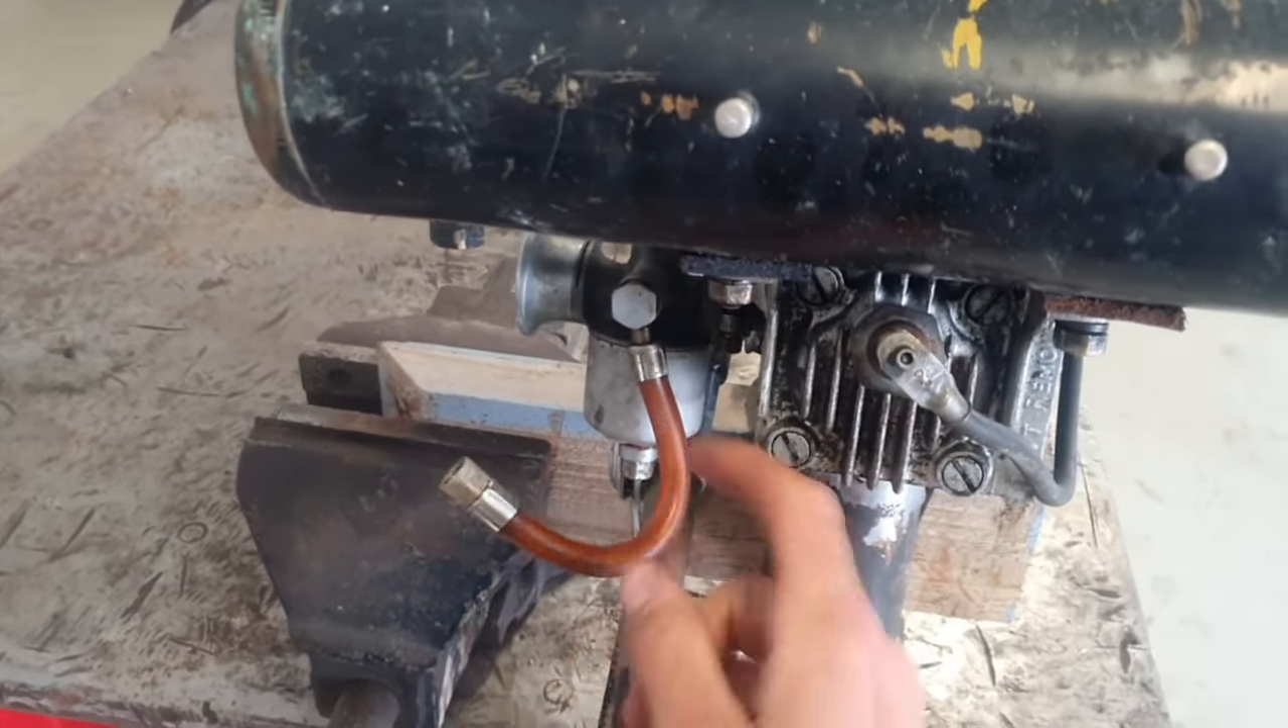We can see here our fuel line is not connected and that that plastic is very hard and also see here that our throttle line there is none so that will need to be checked.